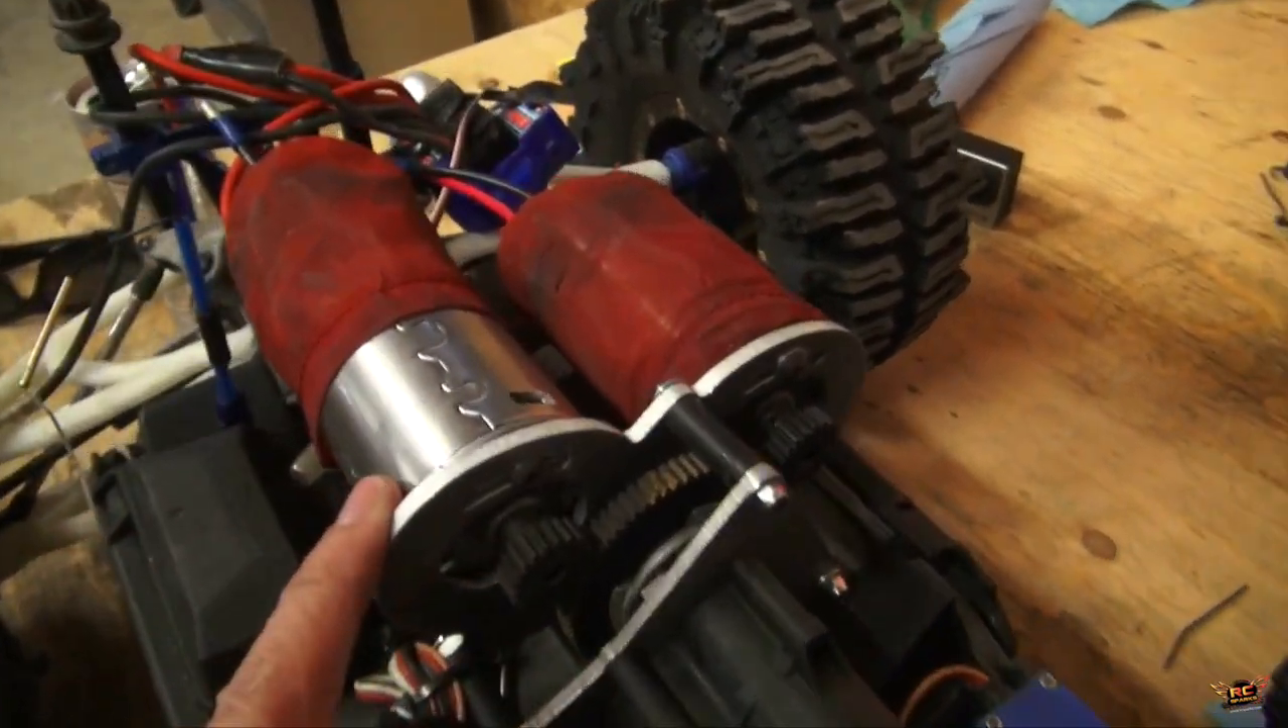There's two motors that are mounted.